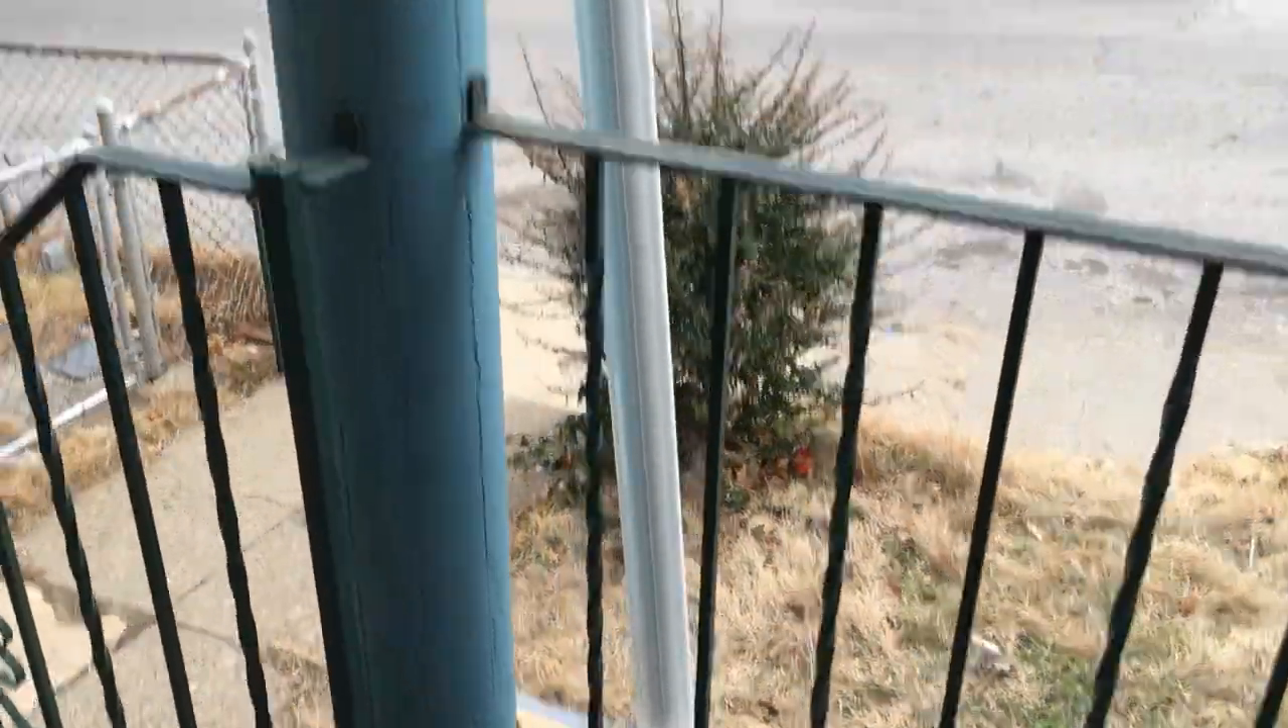So the railing is back on, and the column is back in place.